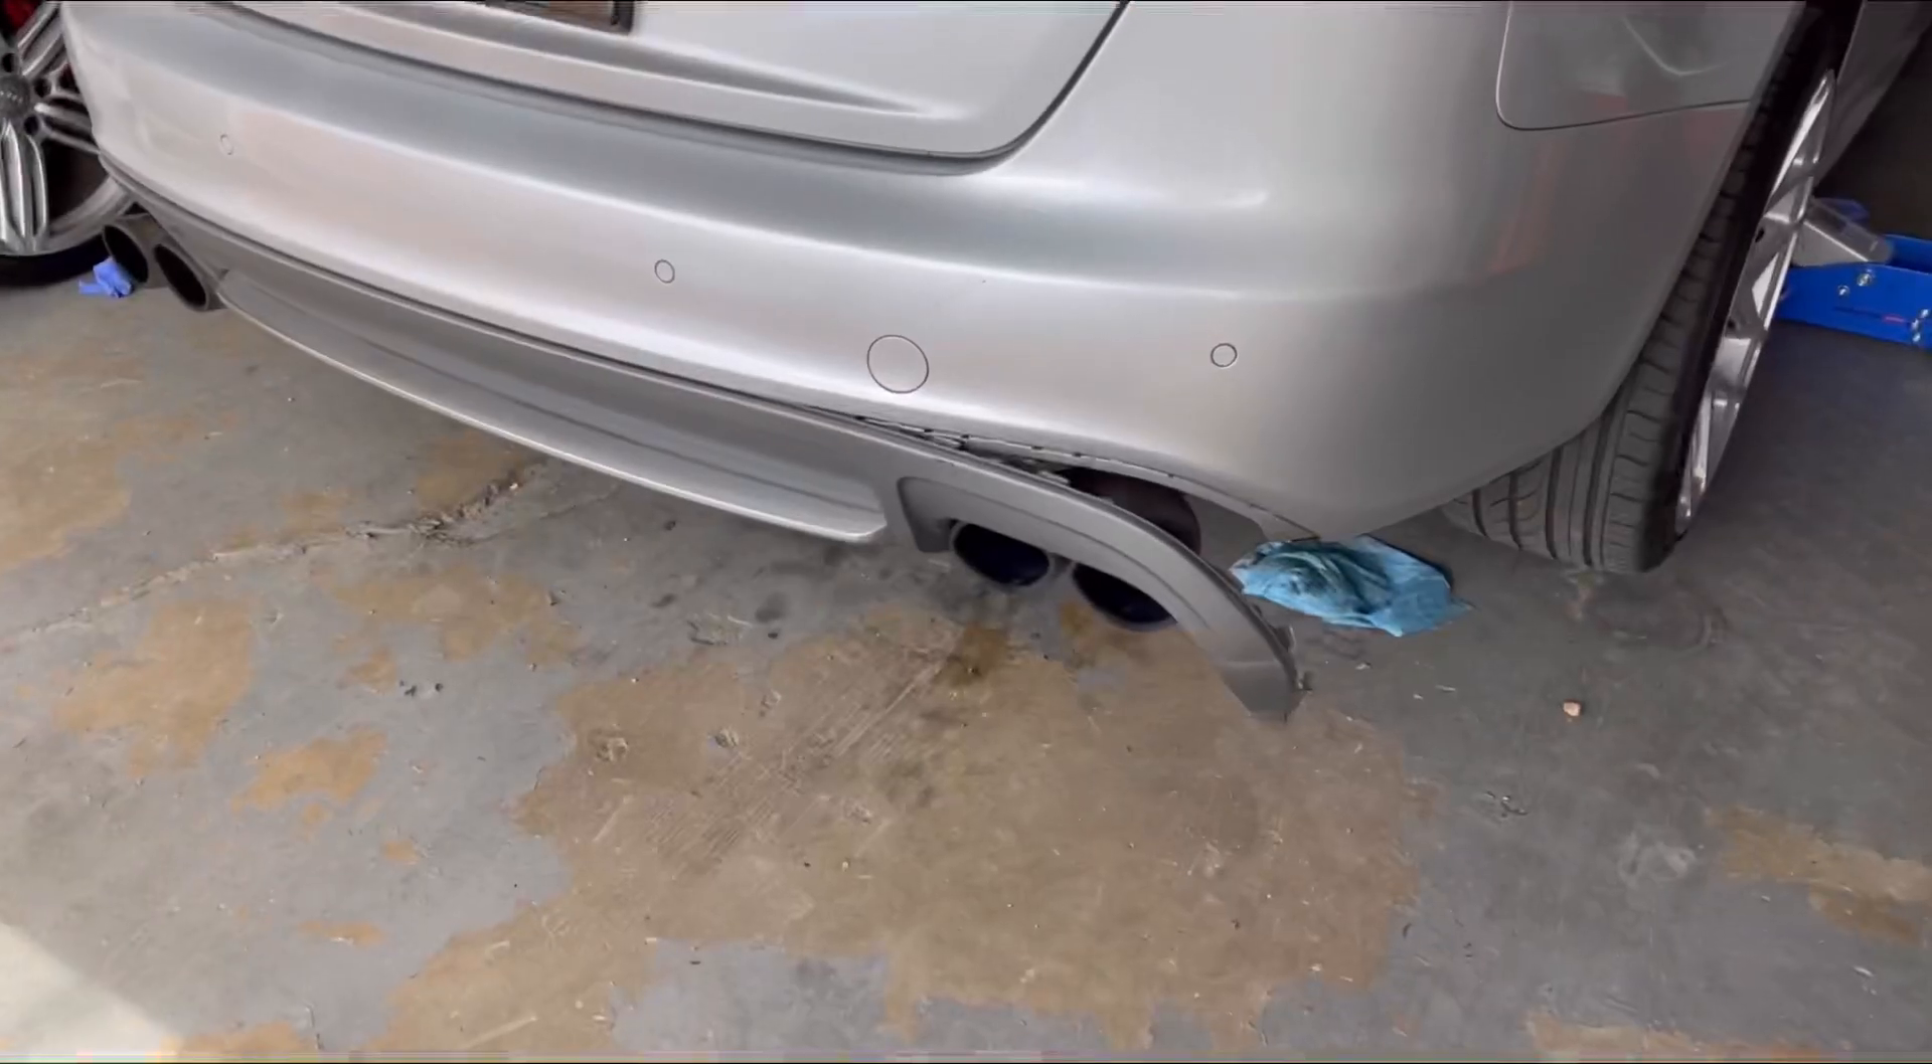So i've started to pry the rear diffuser out.